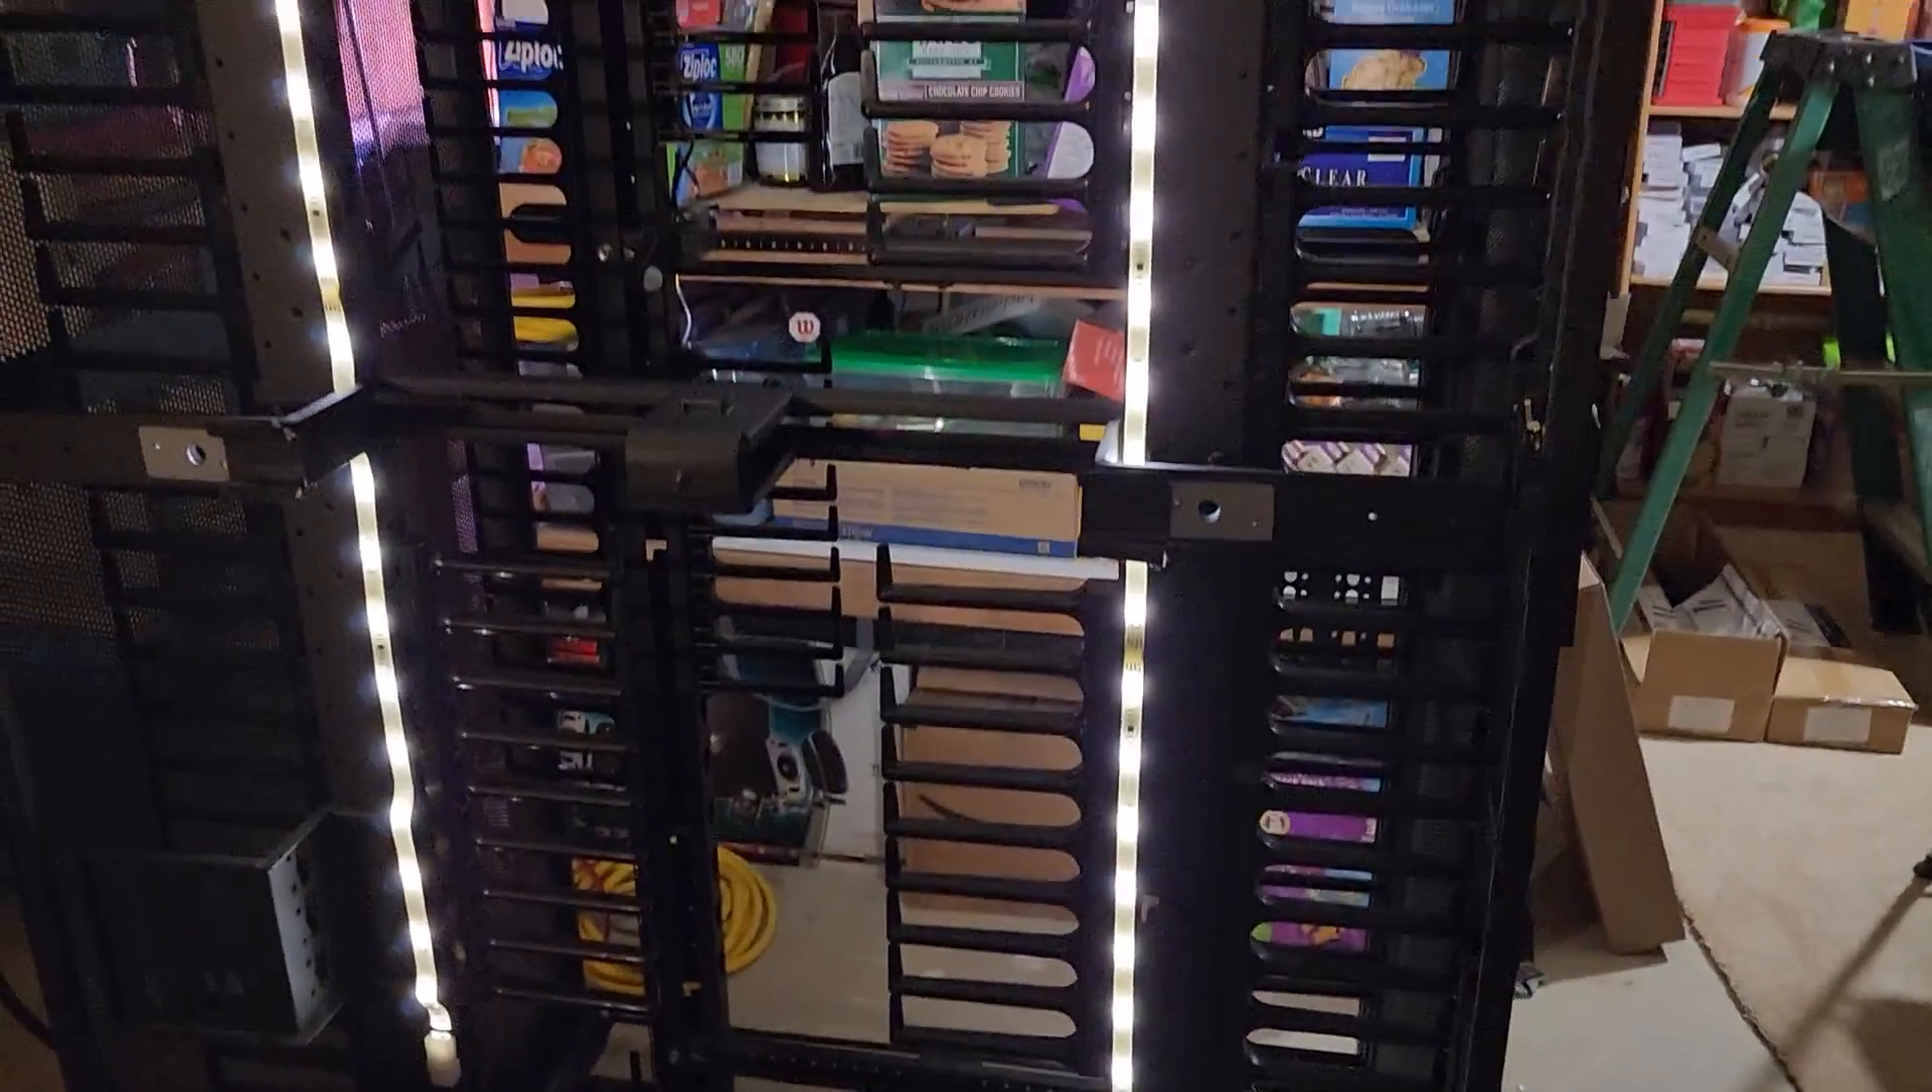All right guys we got all the LEDs in place looking really really good.